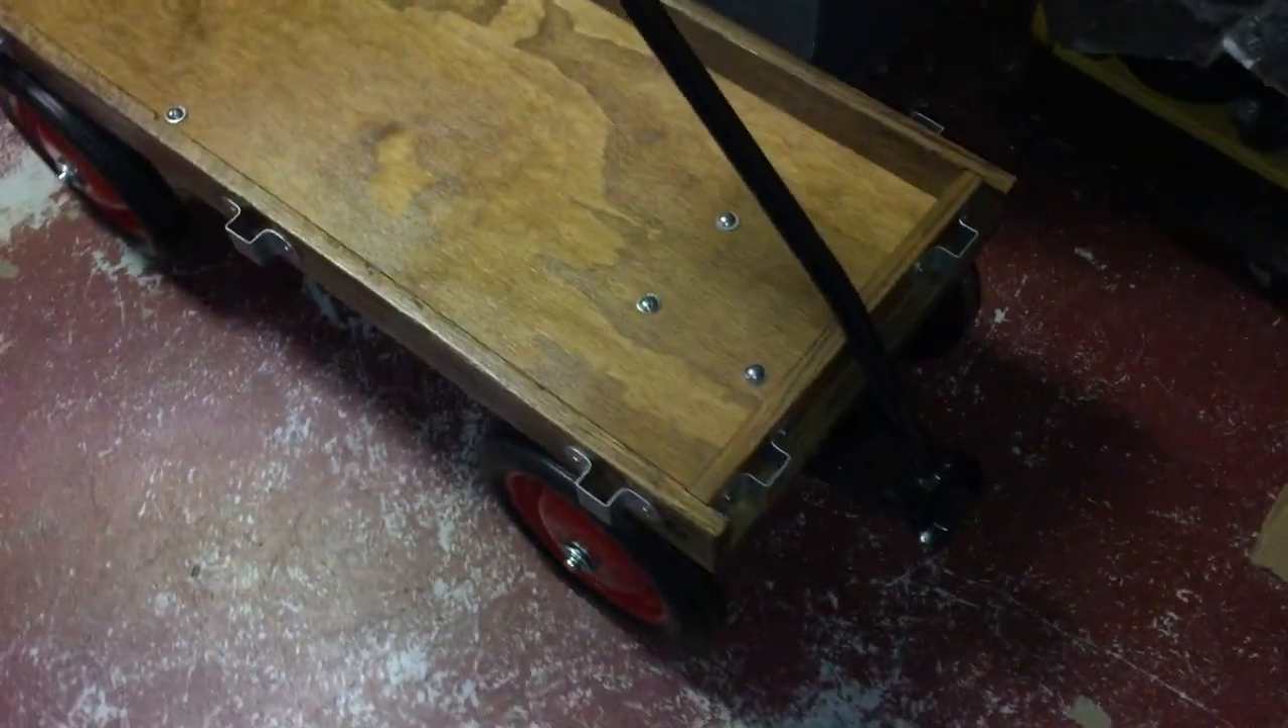So at this point the hardware and the wheels are mounted to the bed.